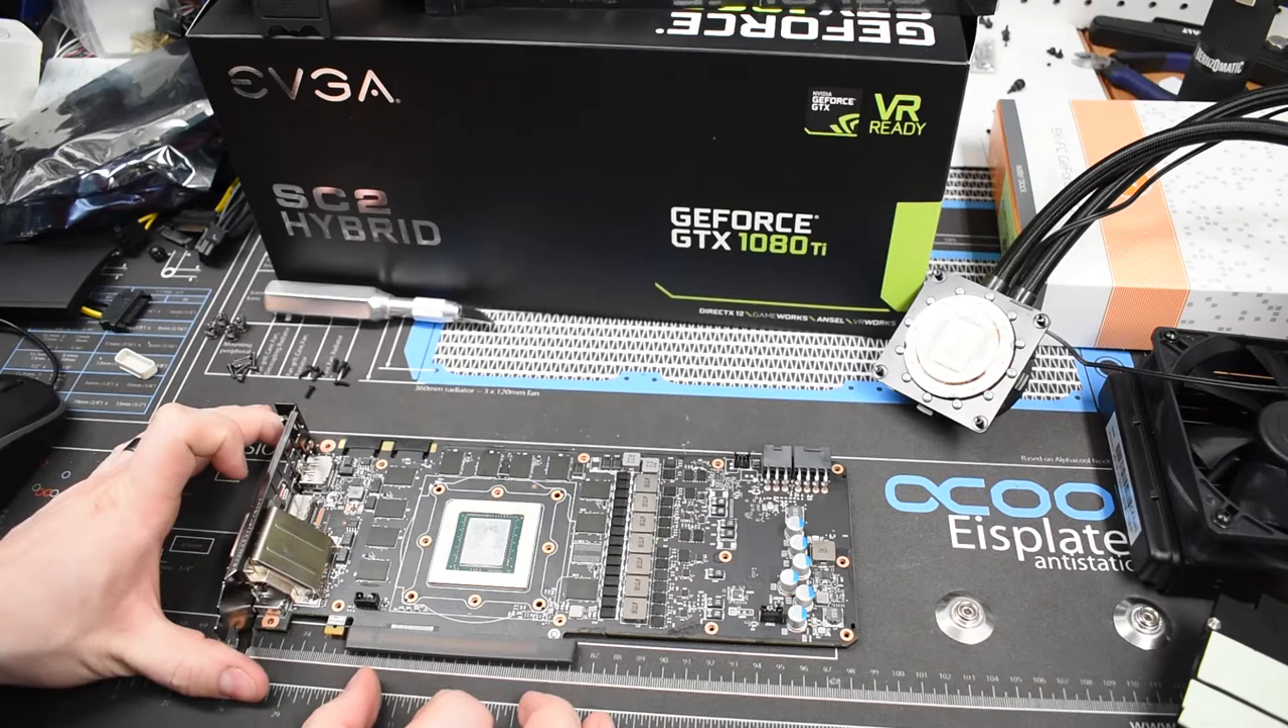And so that is our naked 1080Ti, superclocked, superclocked 2.